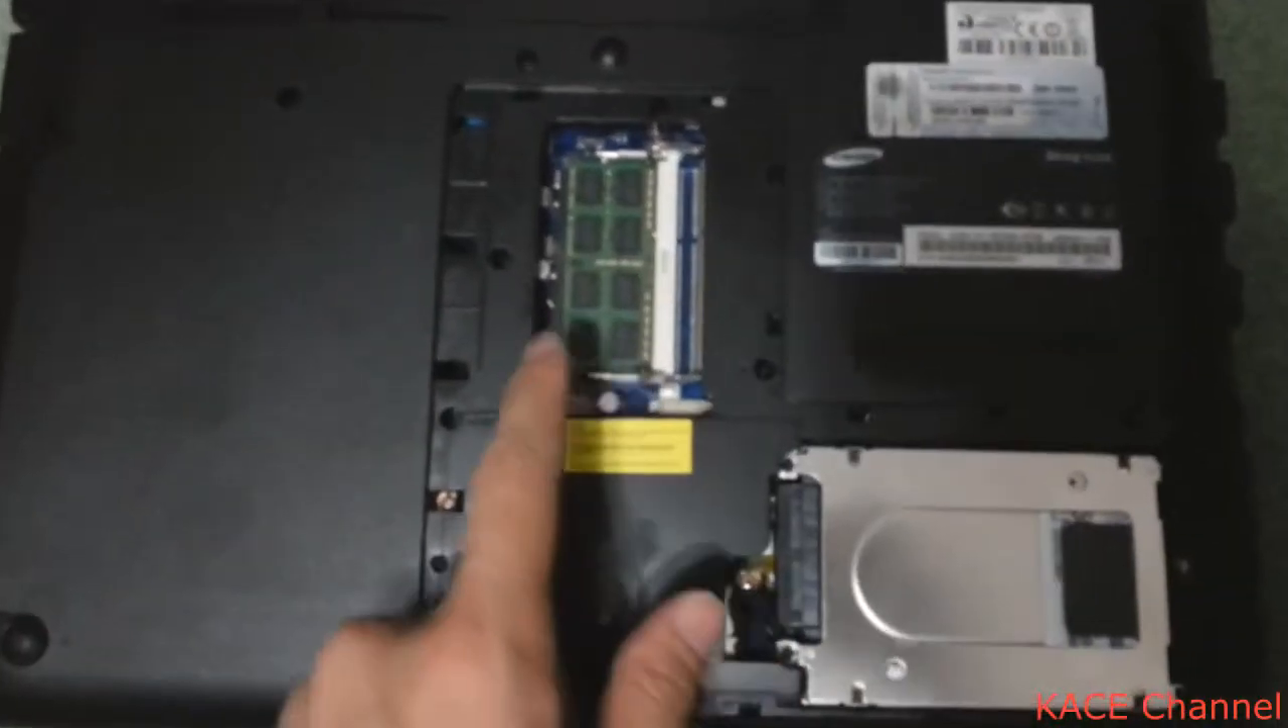And I have one RAM installed in the laptop.